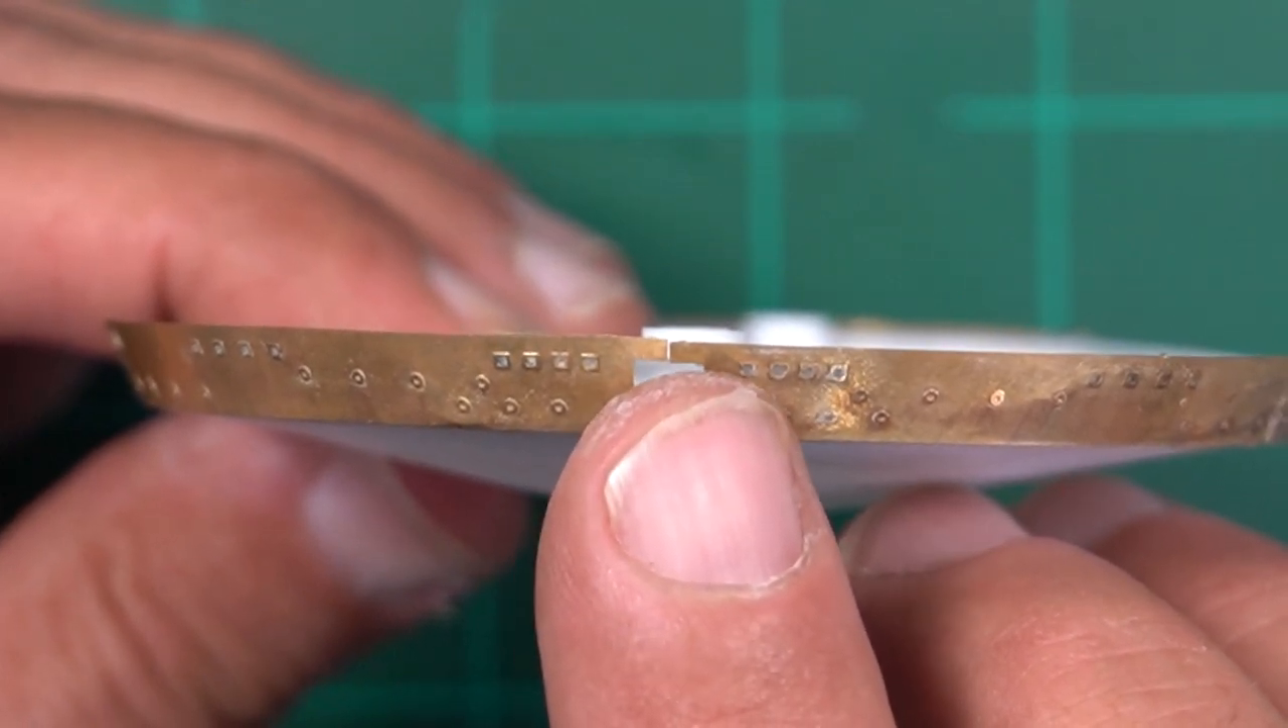When I put this side on there's still a little bit of a gap.